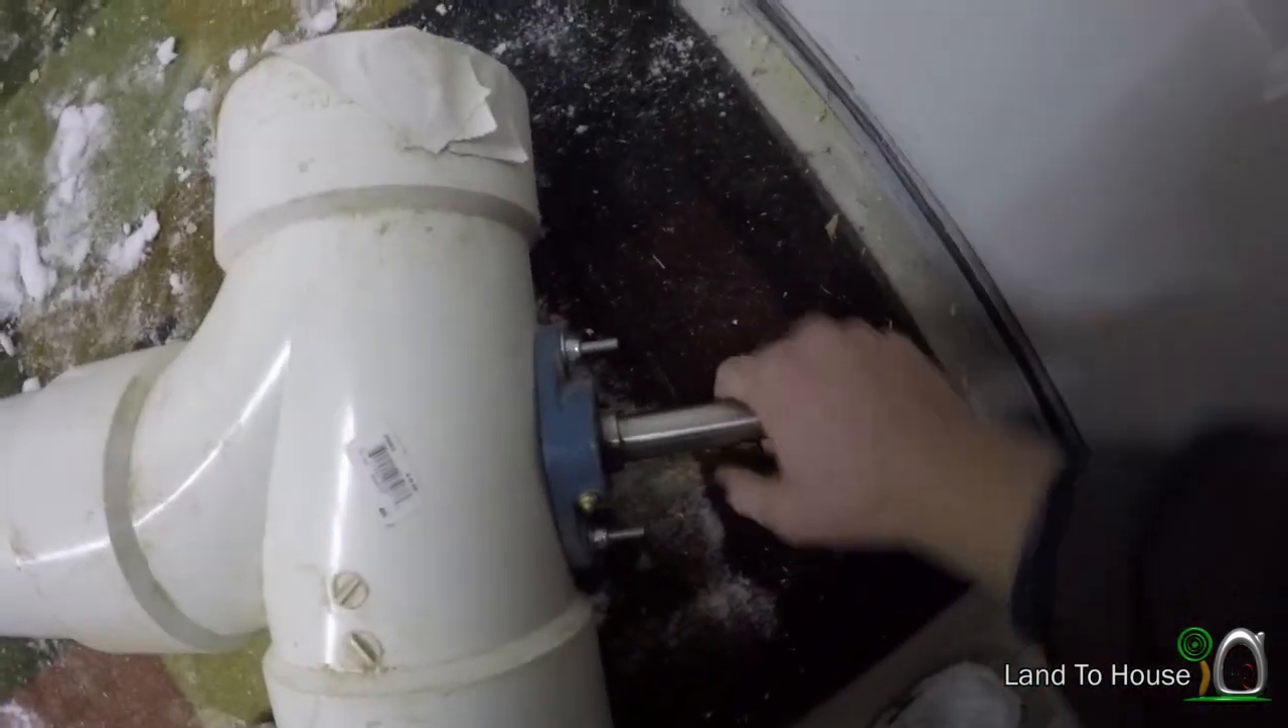So I've got a flange bearing down here and I've just taken a T and mounted that flange bearing to the end.